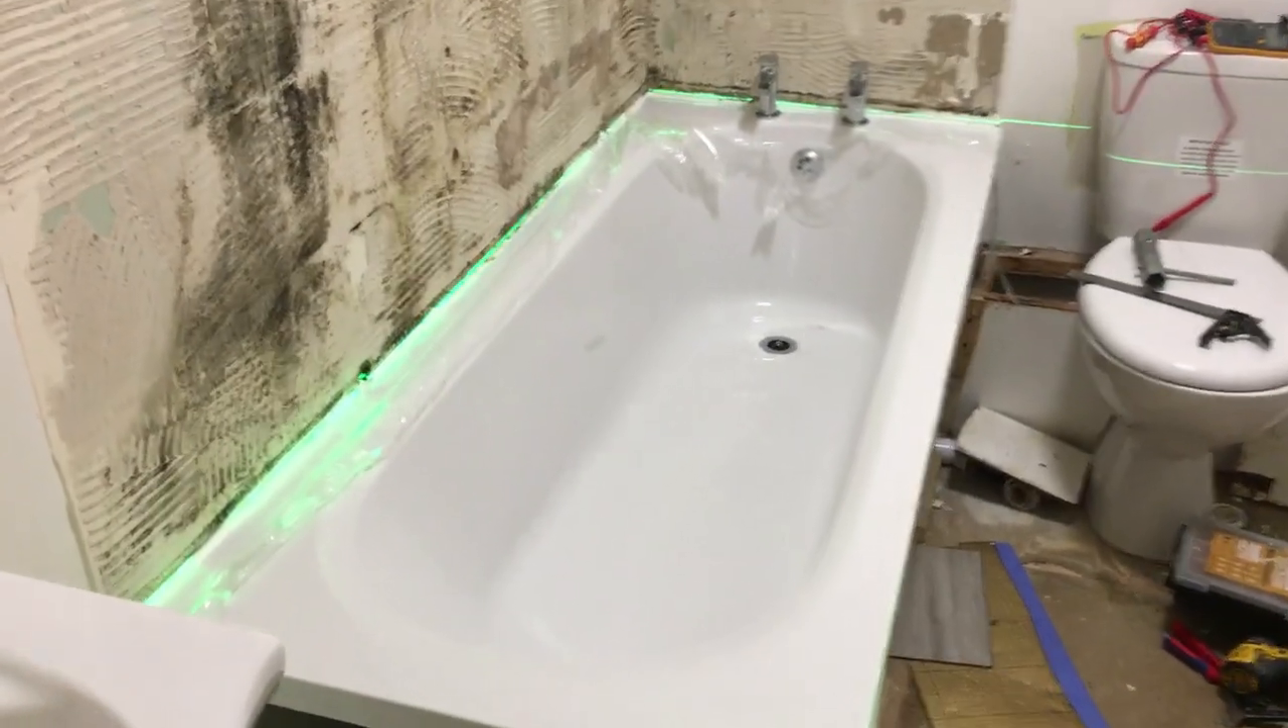All right guys that's the bath in.